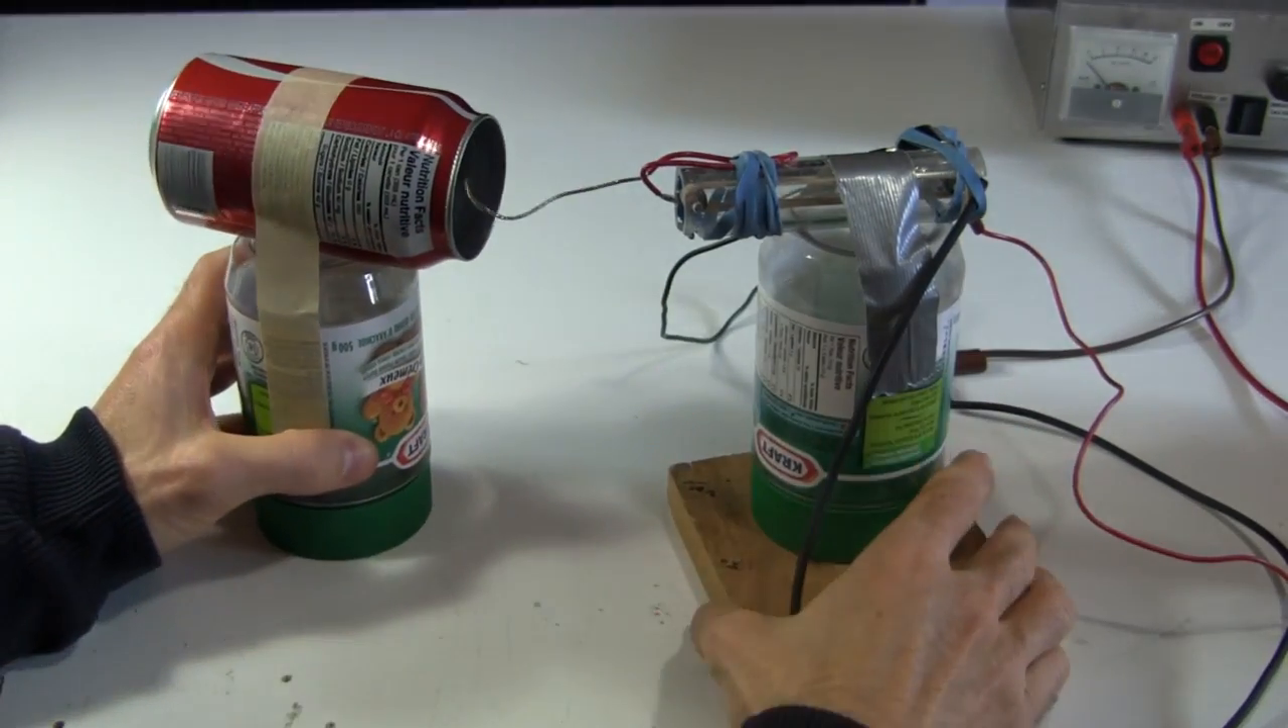Okay, so I've taped the can to a plastic container here.